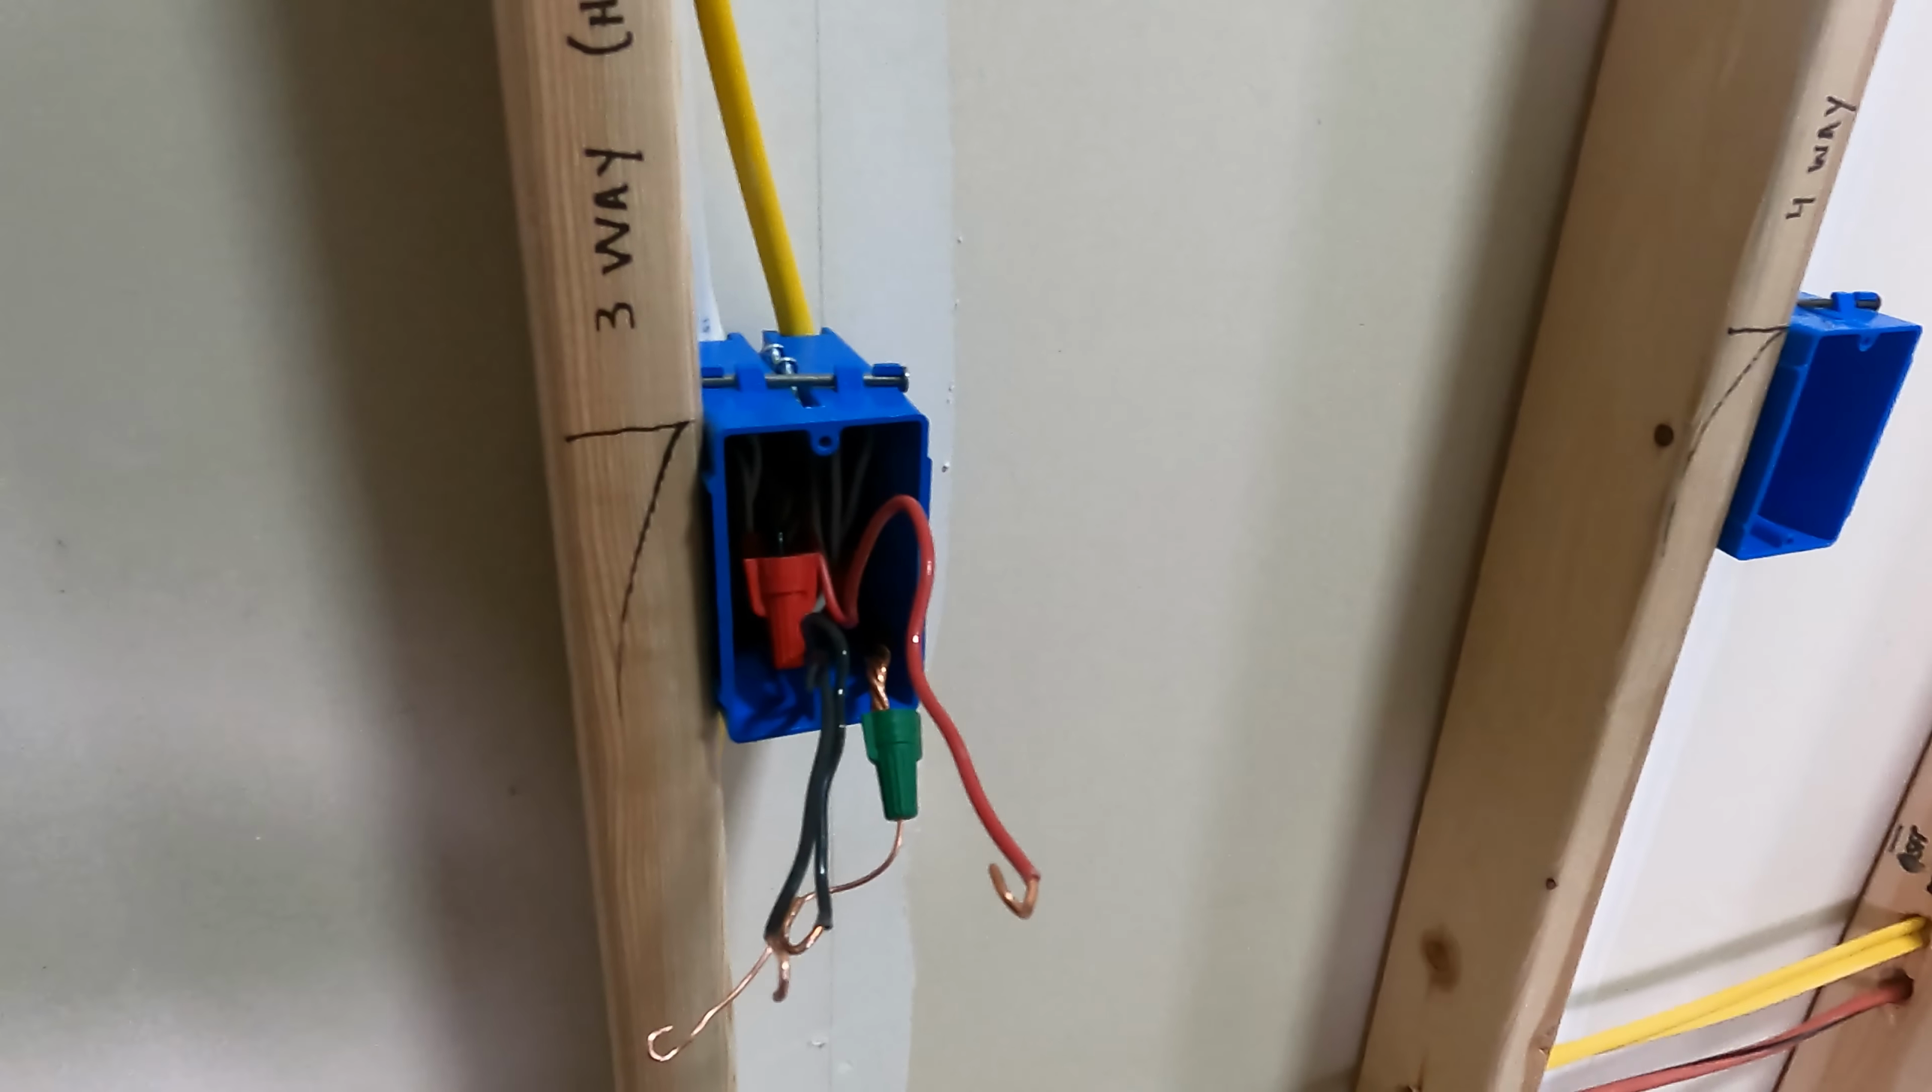All right so now i've got all my conductors off.